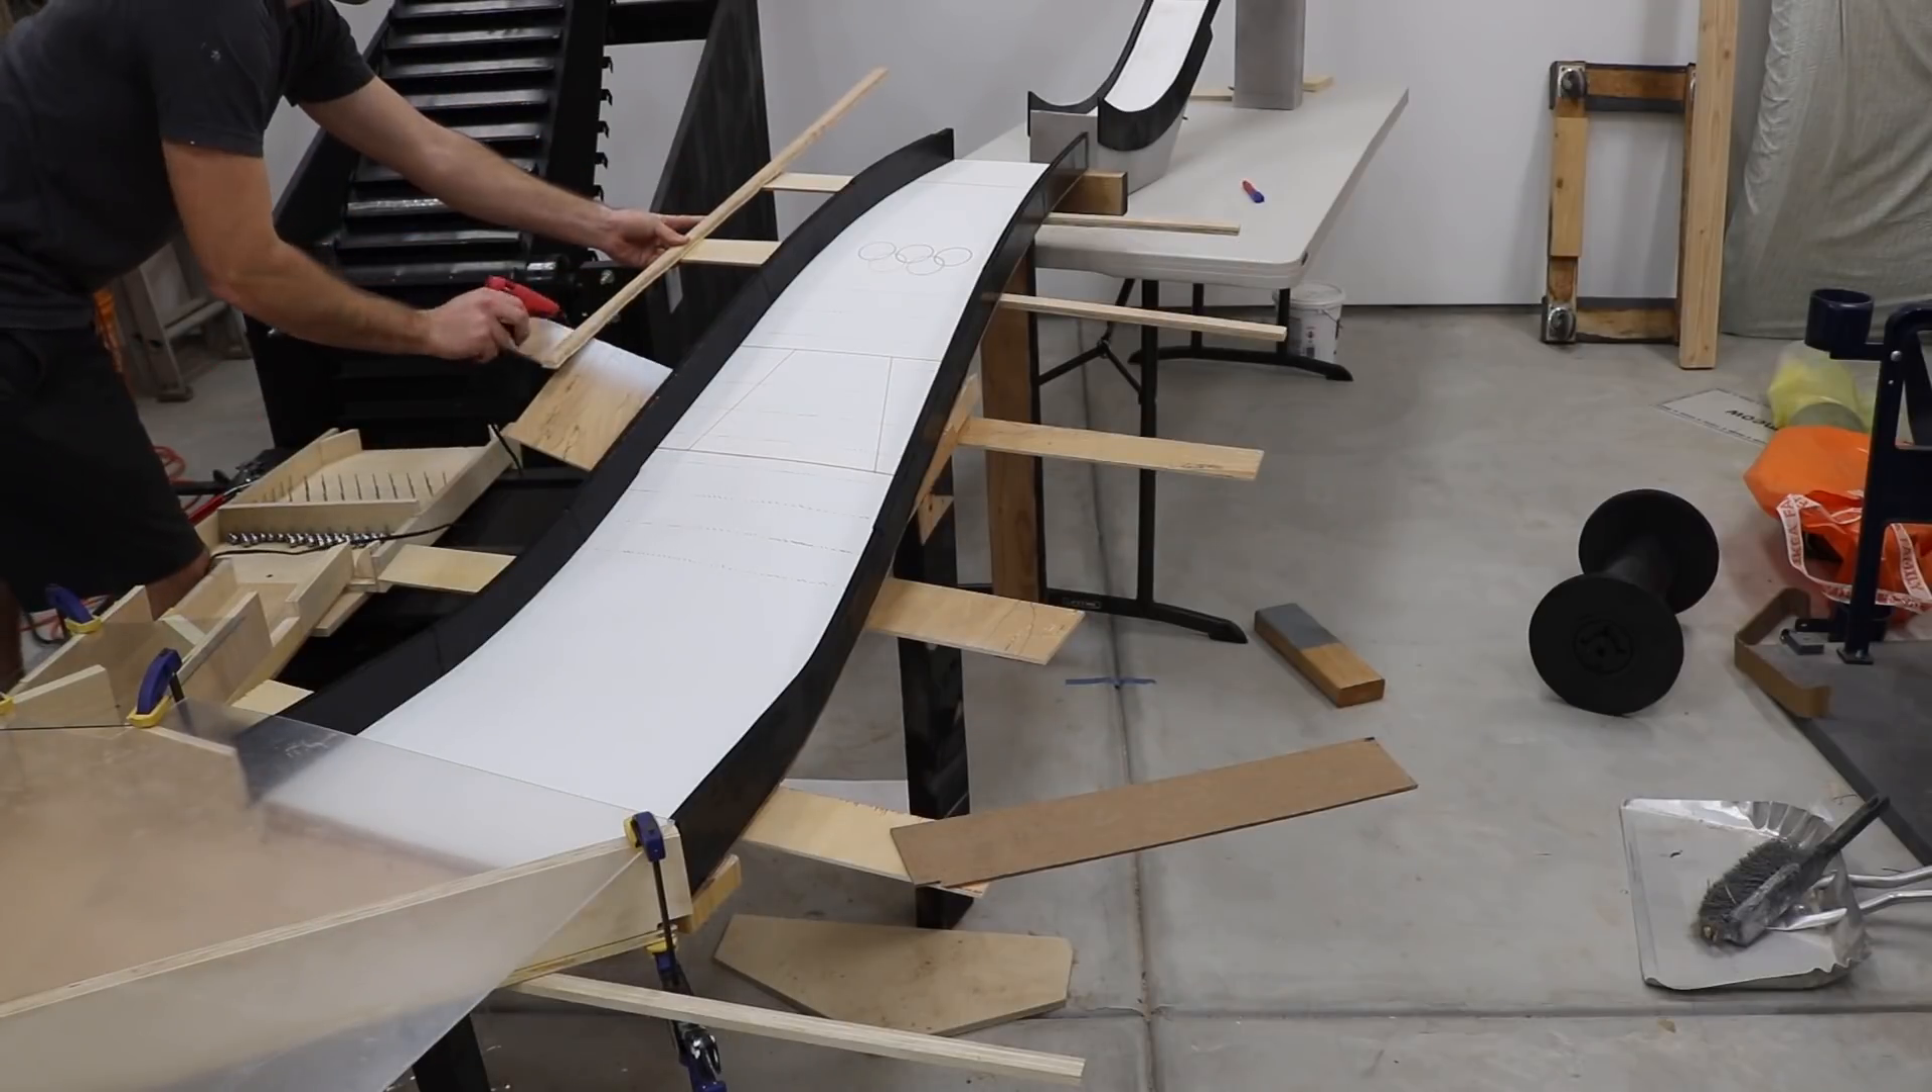First, I added skeletal supports extending out the sides of the landing.